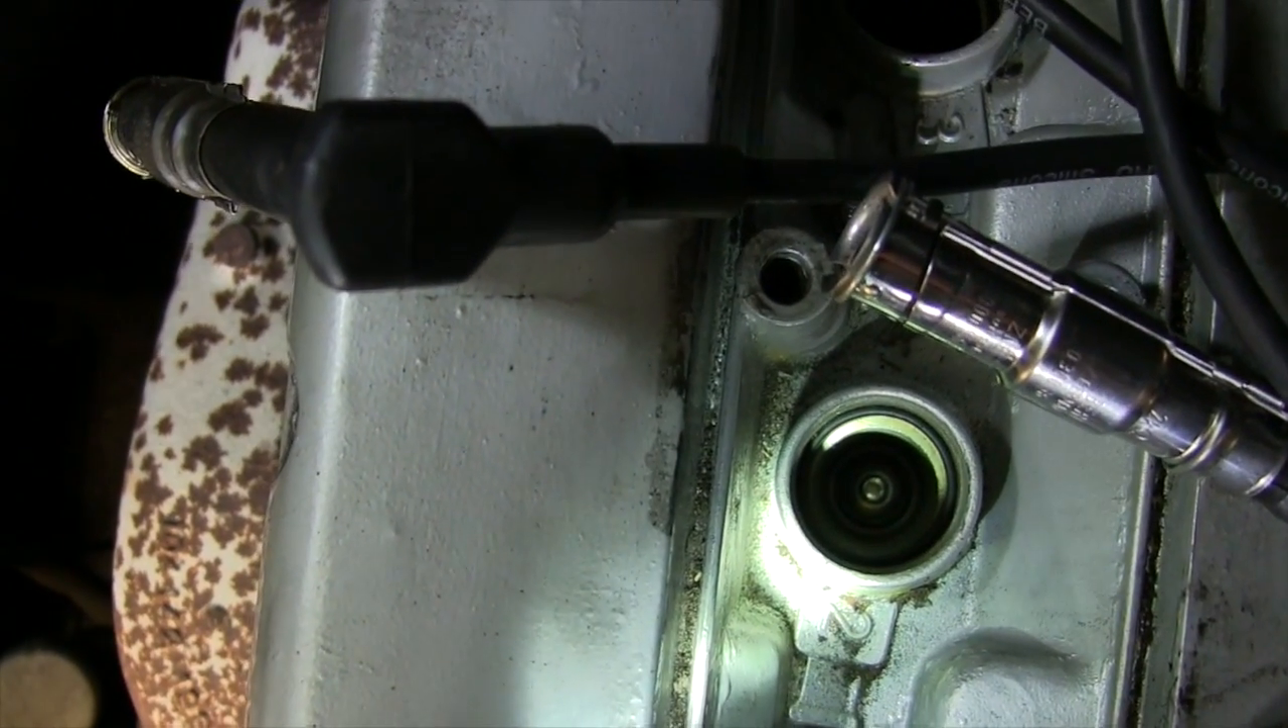Down each of these wells in the head is an old spark plug ready to come out.